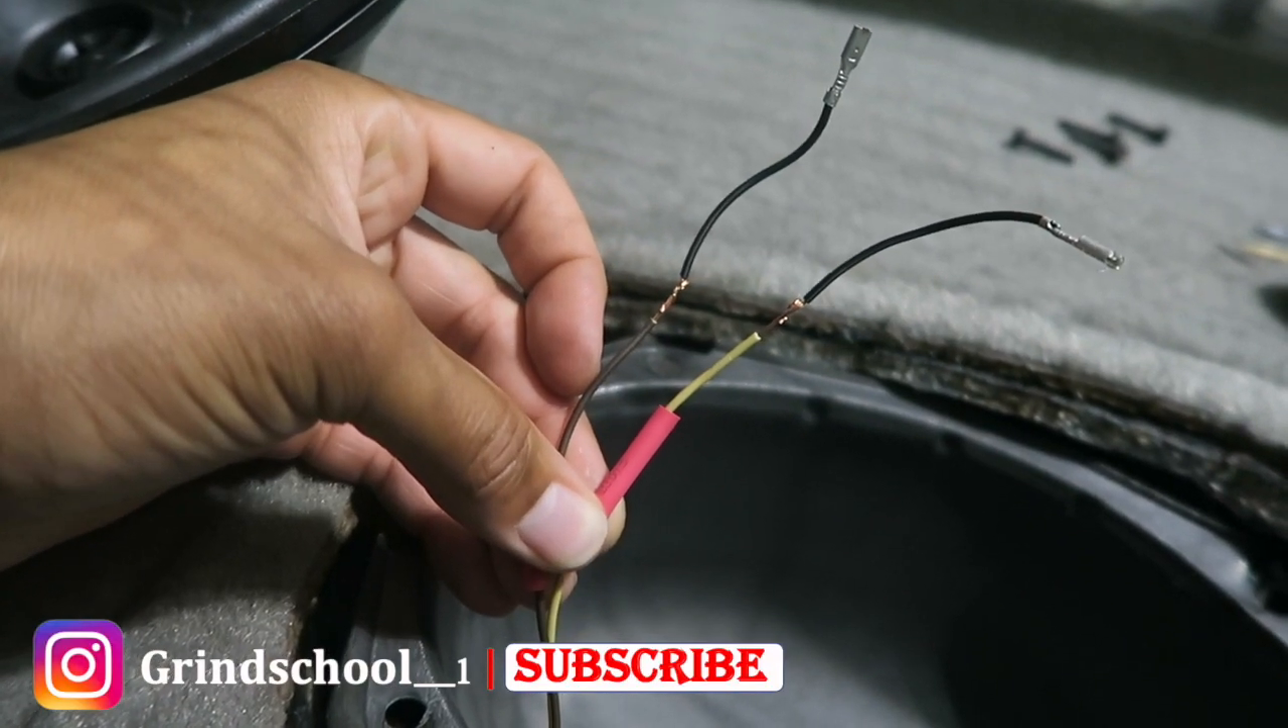So I got my wires already wired up.